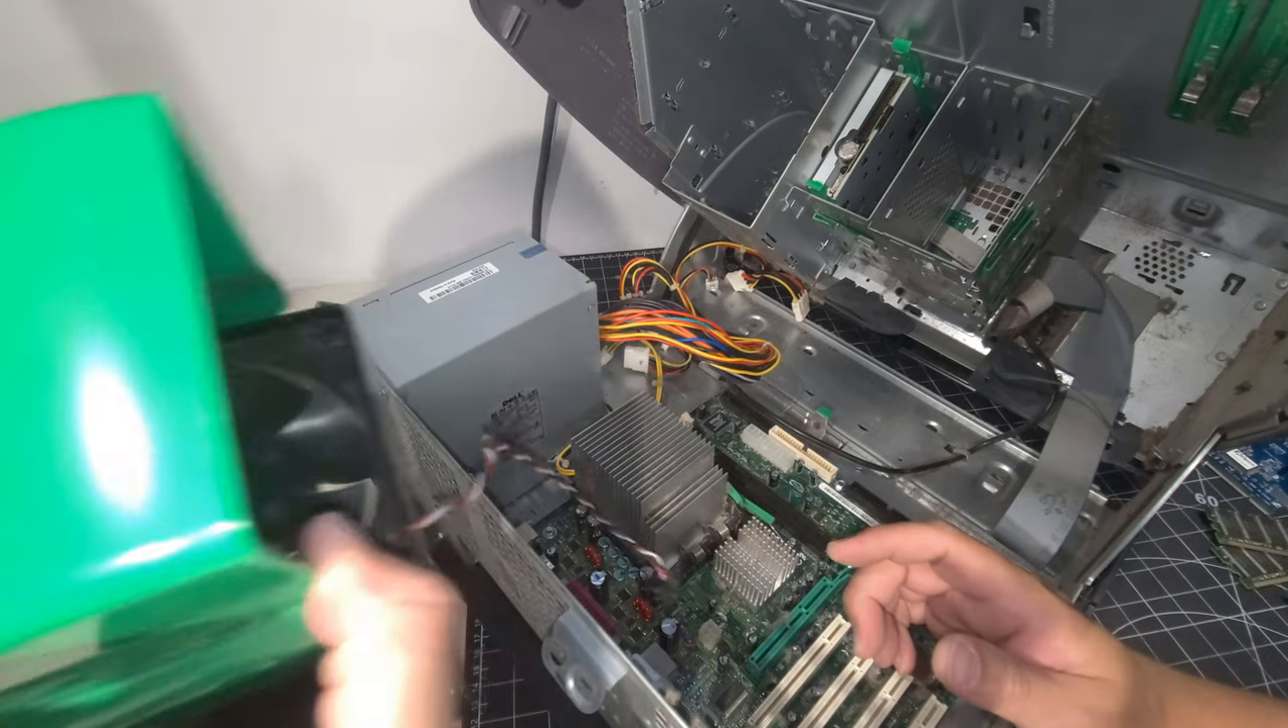And I took the housing off here, the ventilation housing off of the CPU where the ventilation goes.